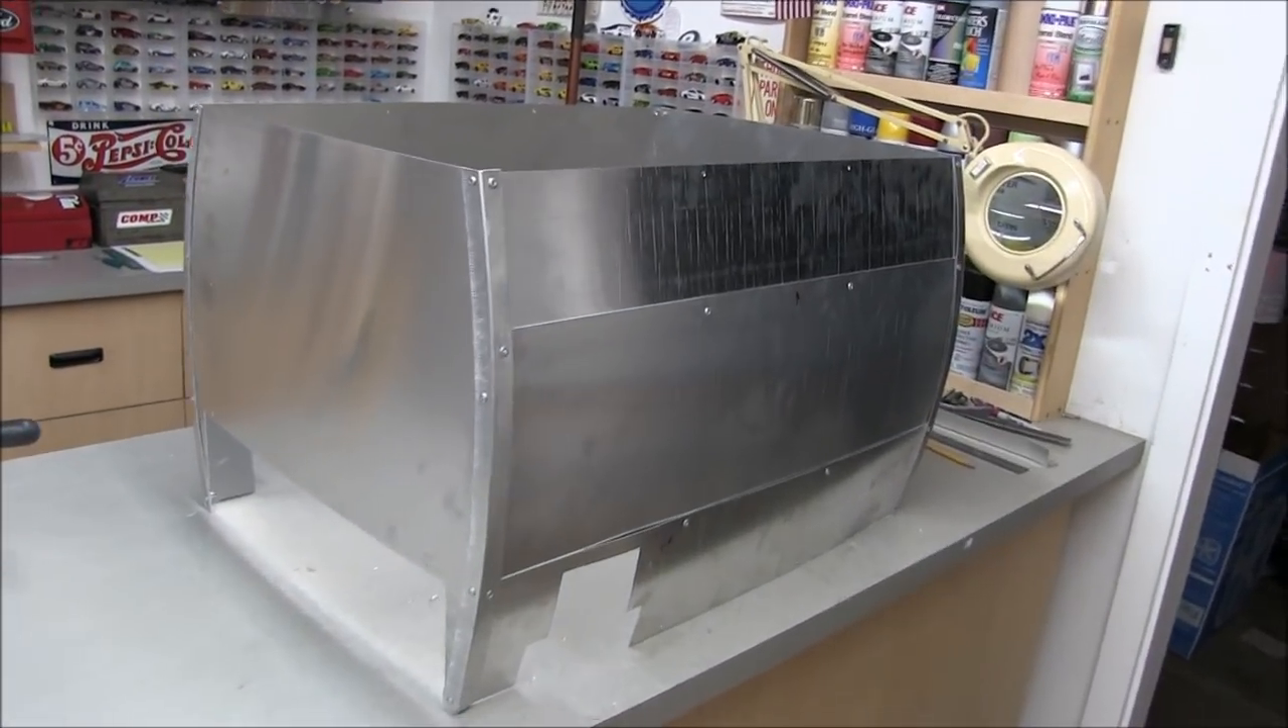Okay after riveting the four corners I have the basic structure together.